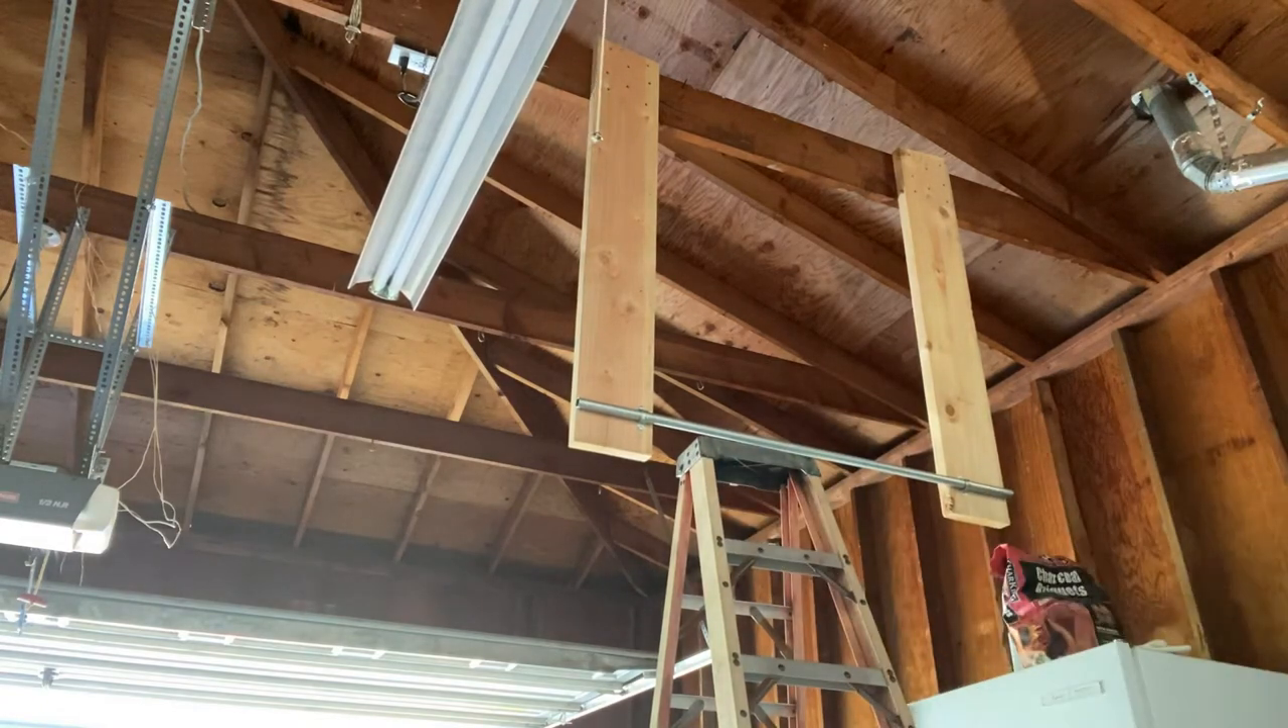All right, two straps in place. Let's just take a step back and look.